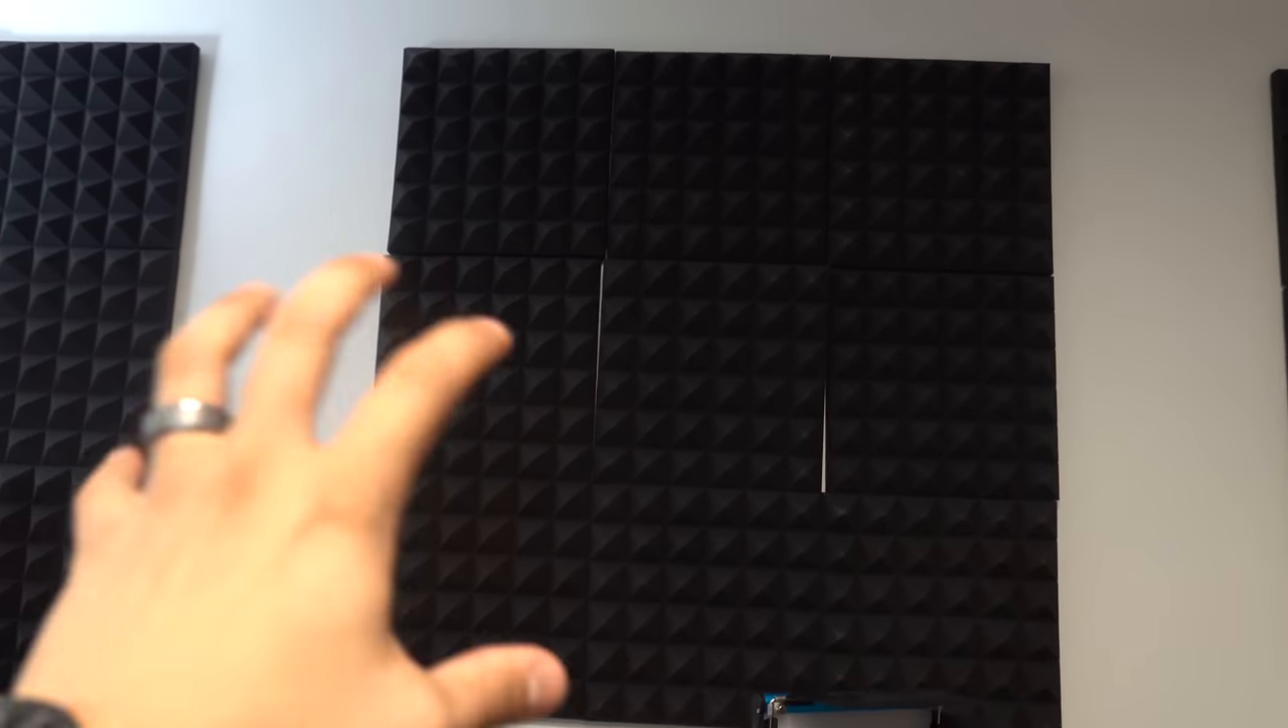I'm using some cardboard behind each of these square foot panels along with some command strips. And you can see that there's some gaps here, right? These gaps weren't here when I first mounted the panels to the wall. But over time, the command strips have maybe shifted or the glue's kind of weakened or something like that.